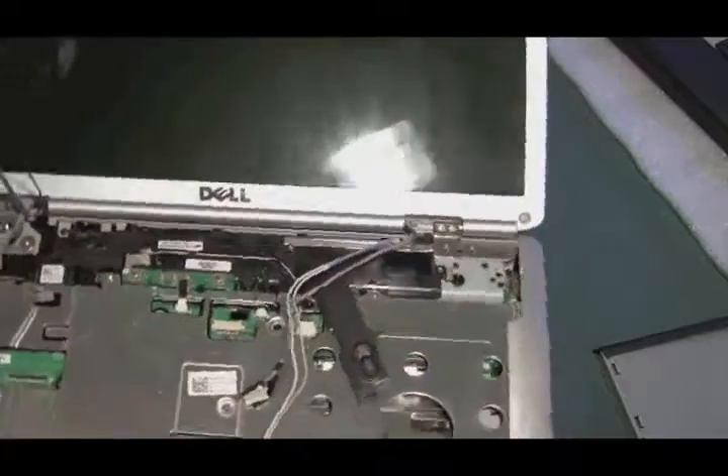Now it looks like all the wires are exposed.